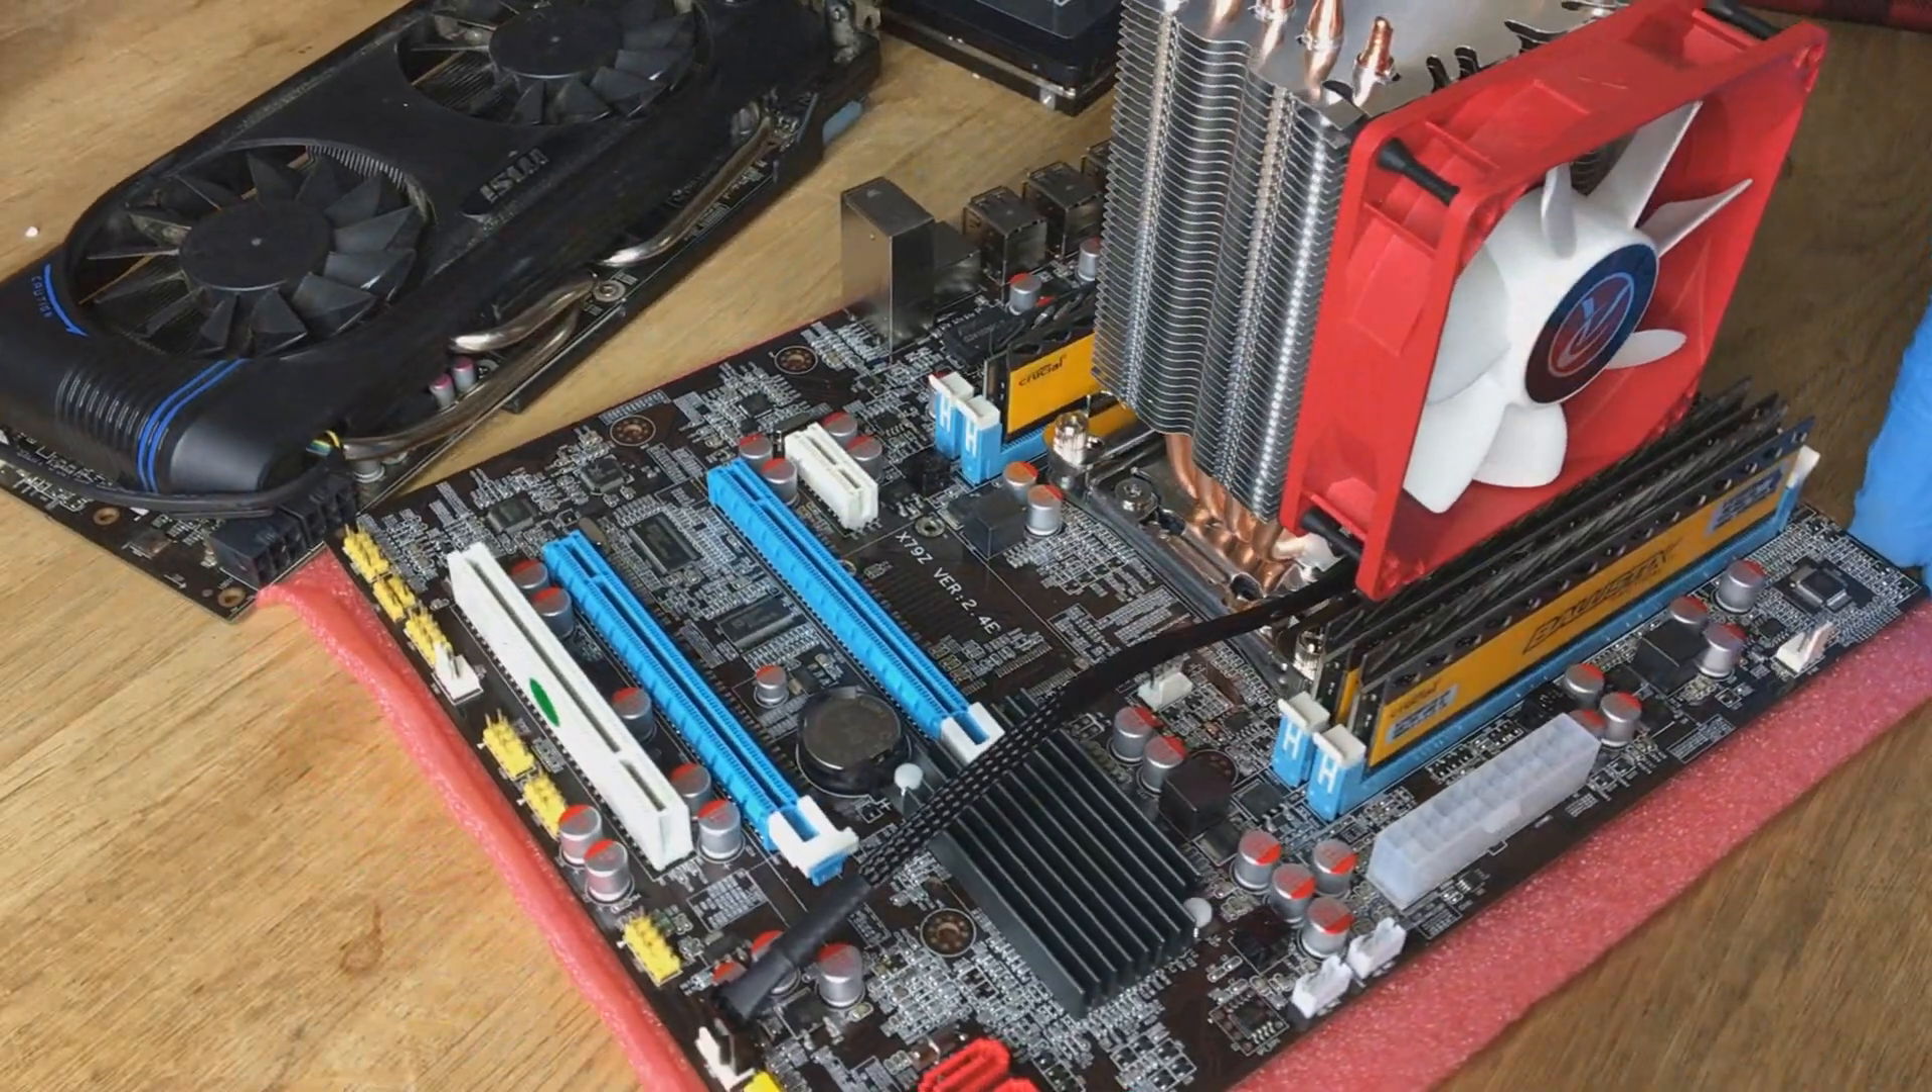There you have it, that's the cooler installed.